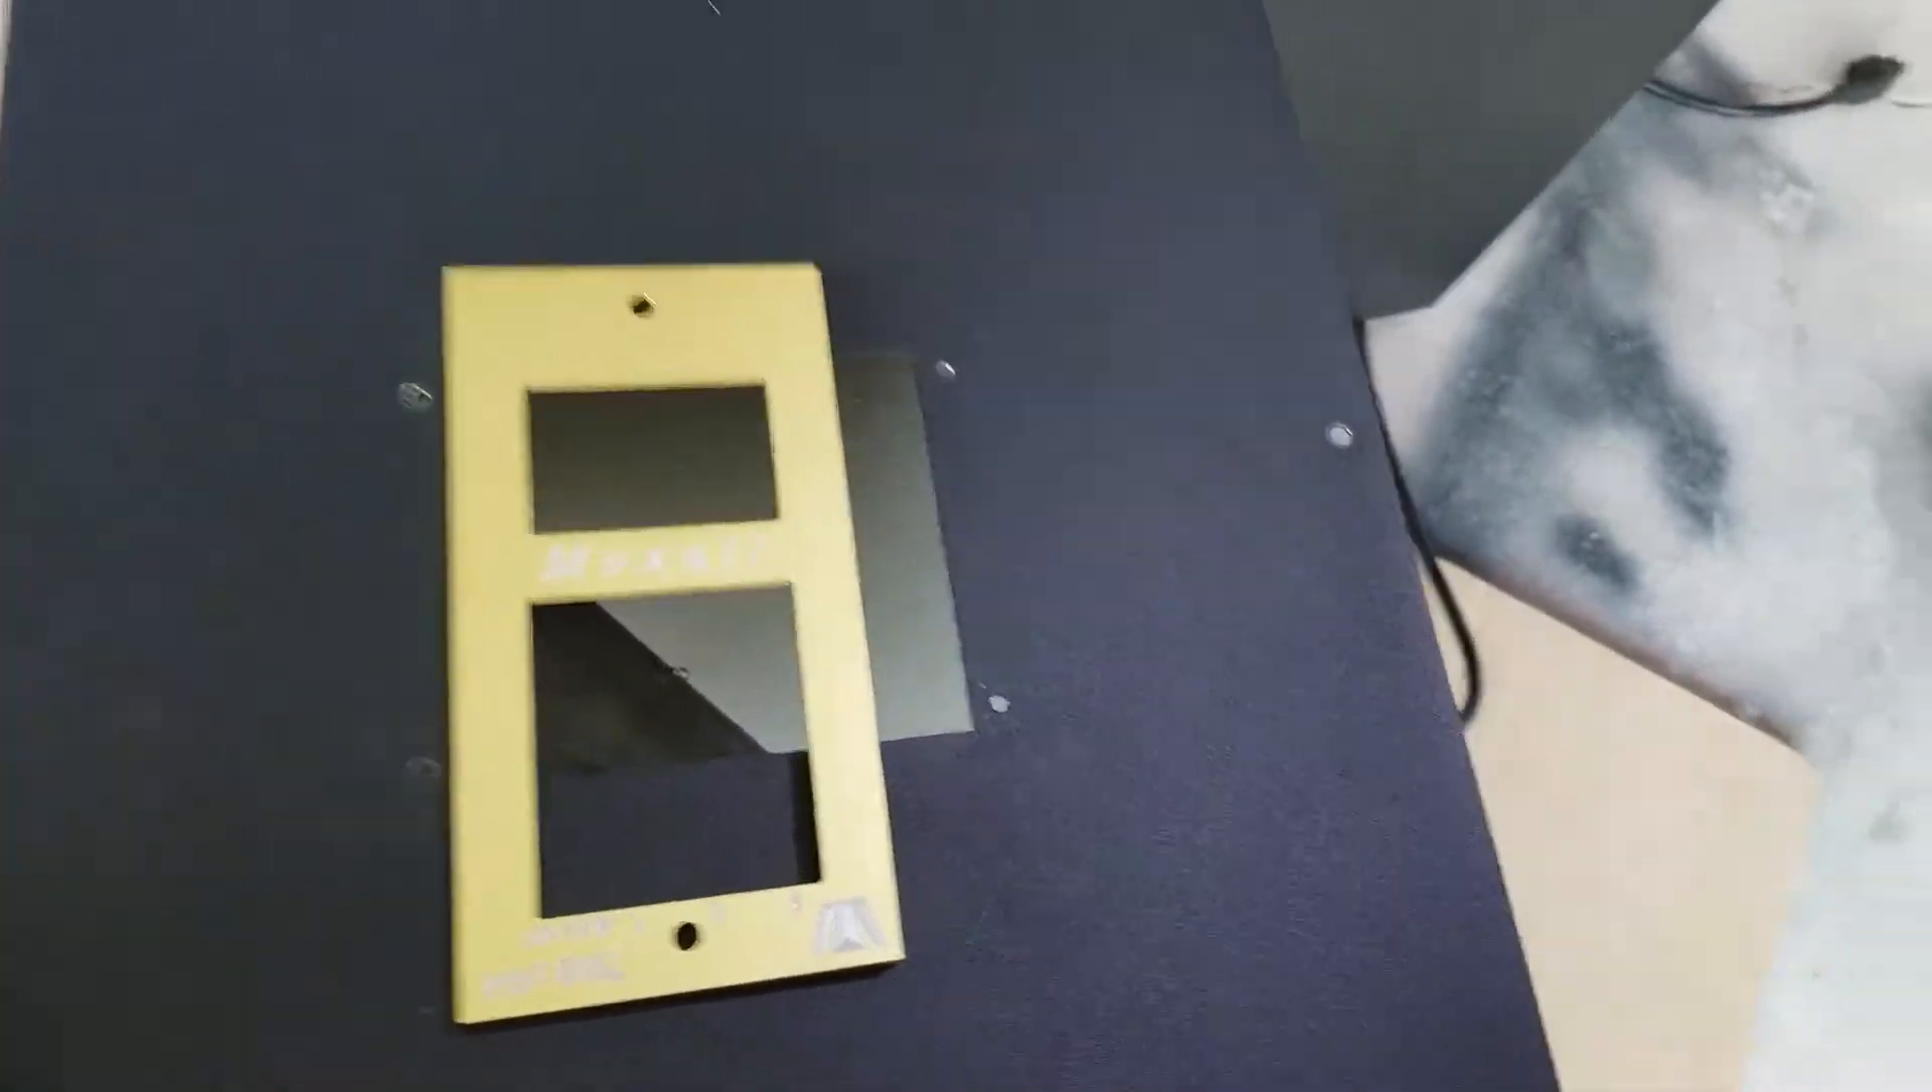So, I went ahead and just laid a faceplate on there.